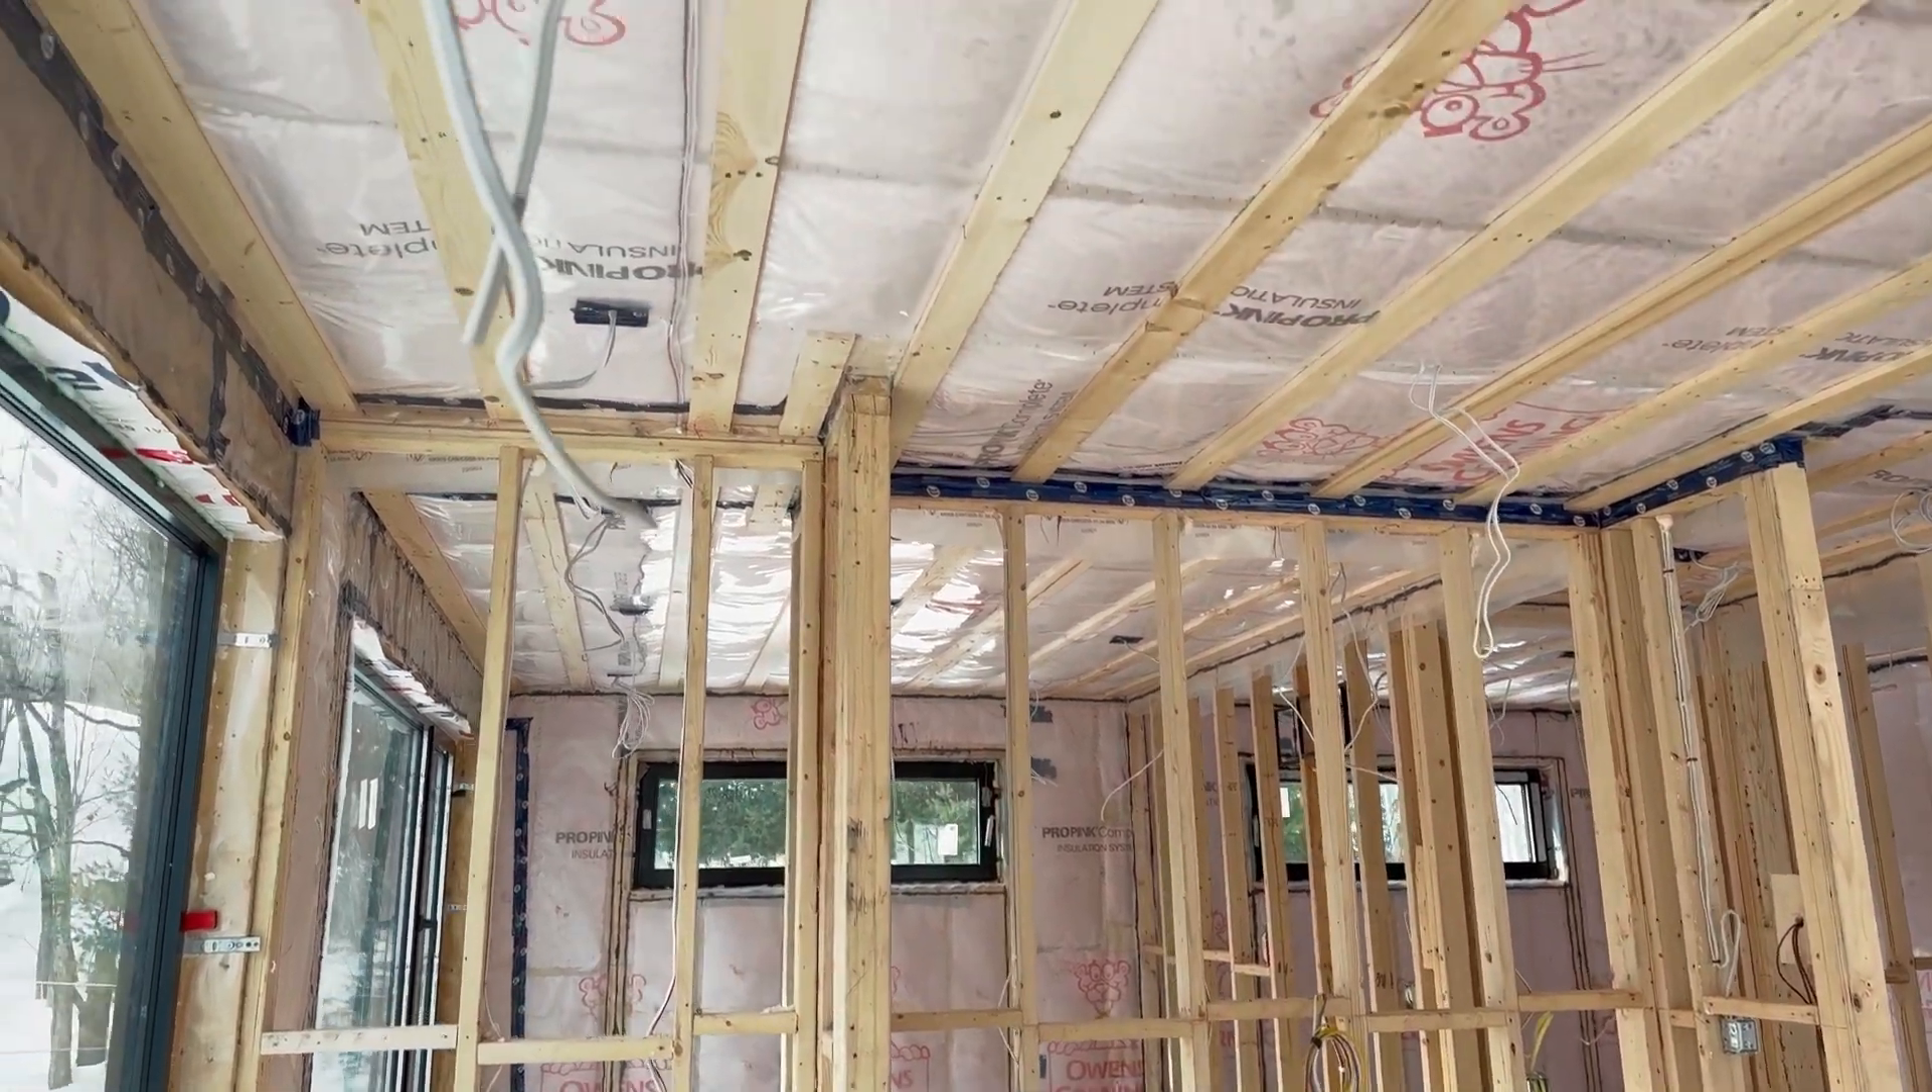This is a bunkie with two small bedrooms above a garage and as you can see all the wires have been pulled and the ceiling and walls have been insulated.